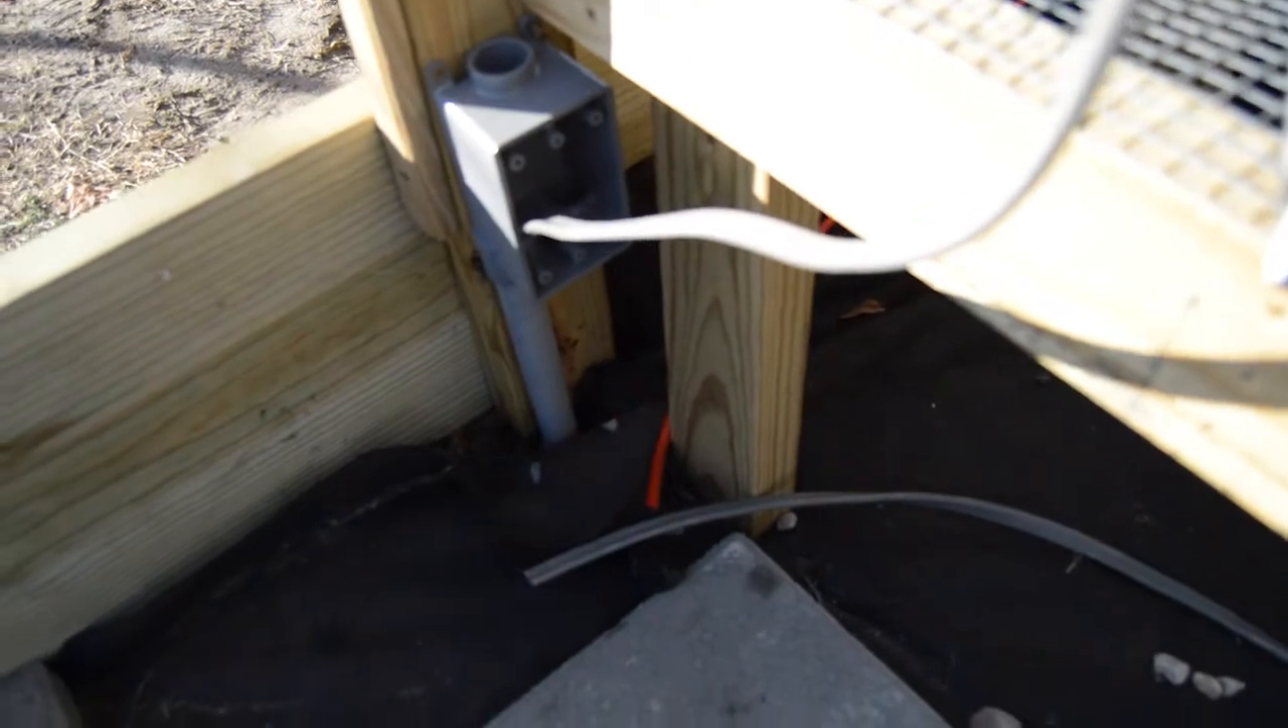And you can see we've got the receptacle box already in place with the cable coming up and through the conduit that we've buried in the ground.